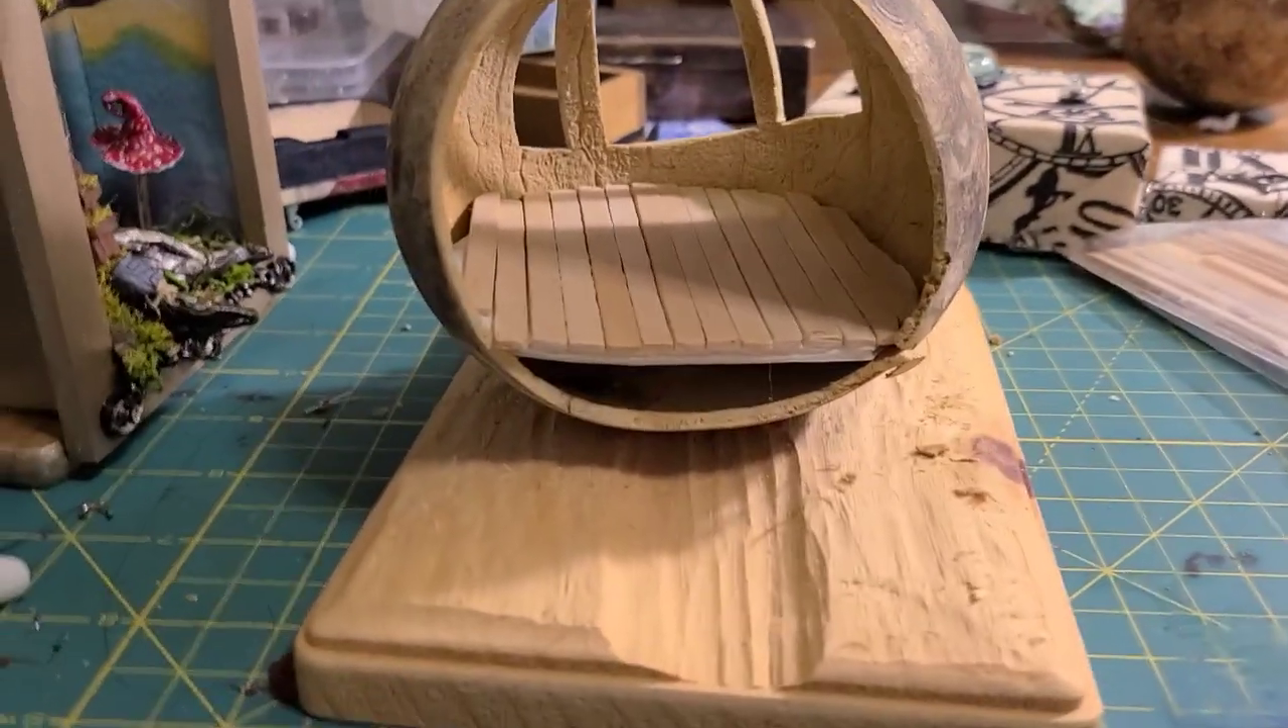I have got most of the floor laid.